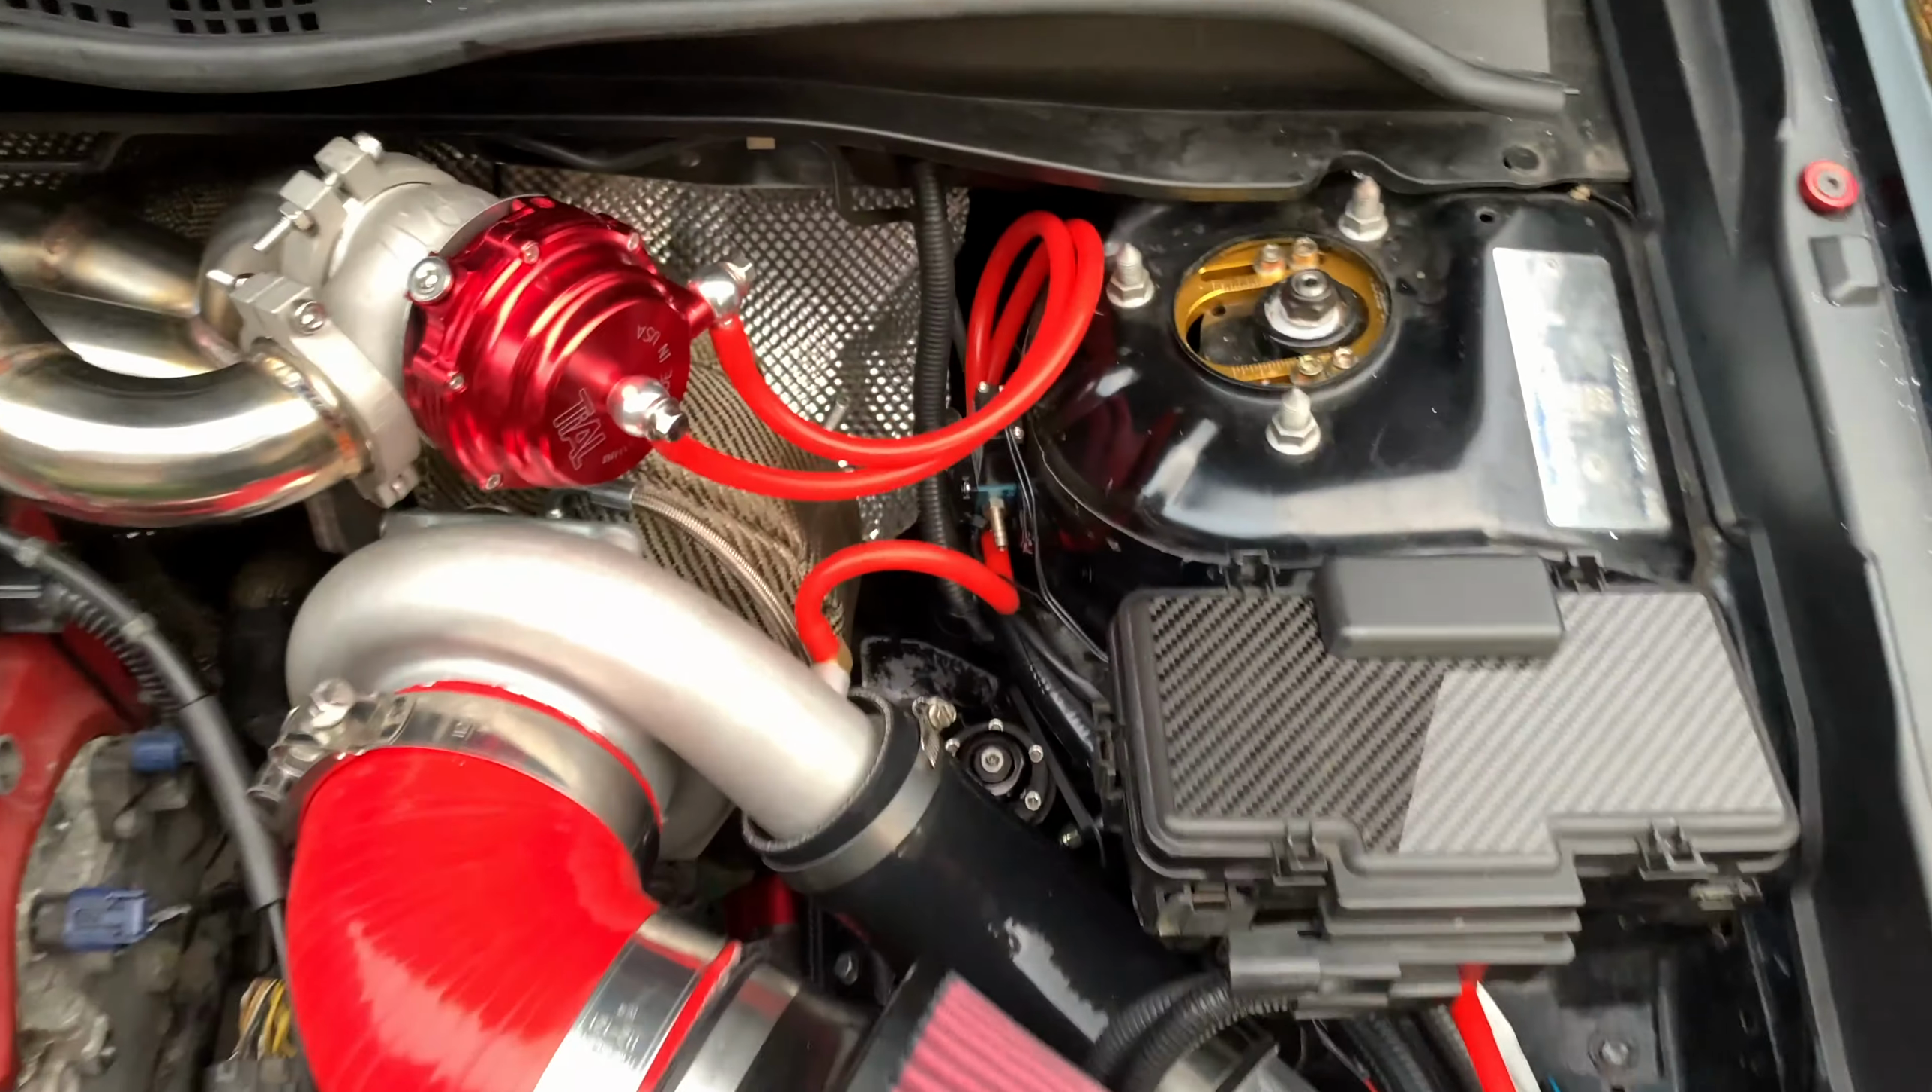So we're all done with the vac lines in here.